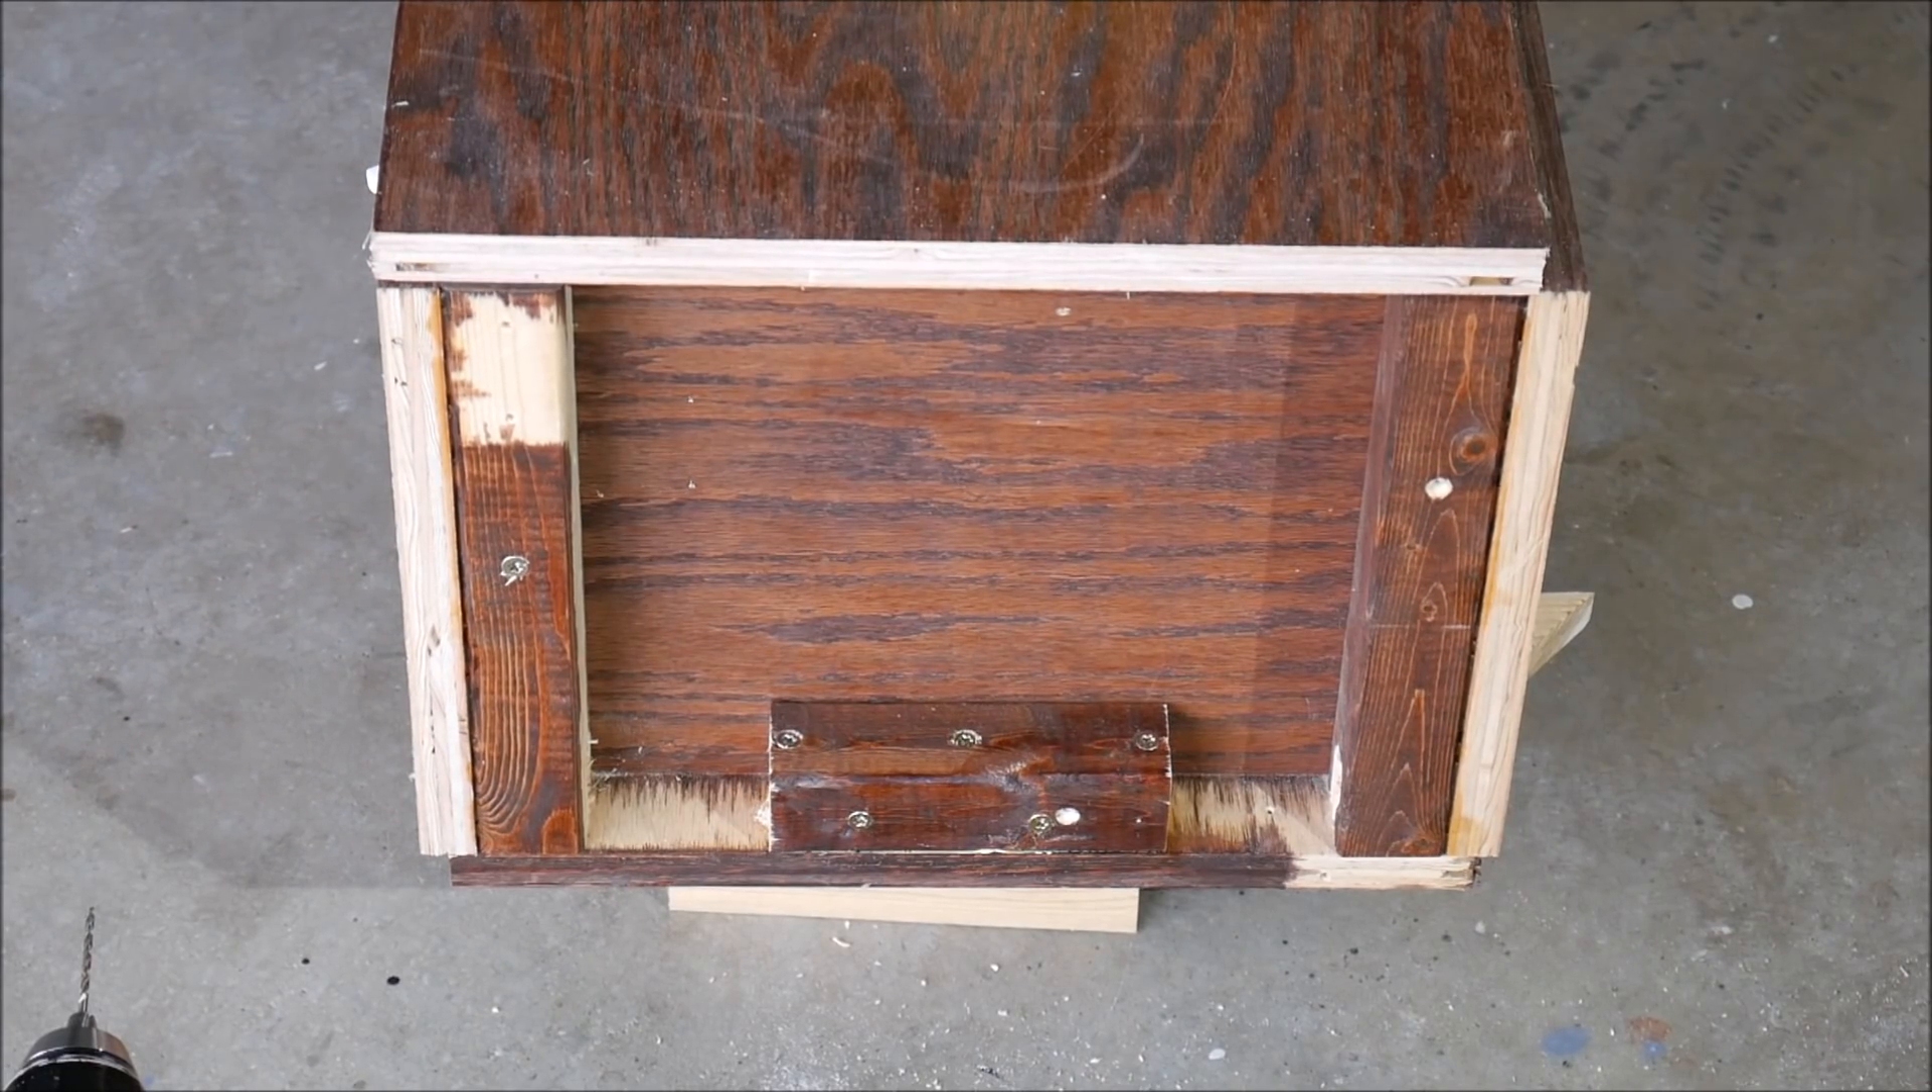We've got that block glued and screwed in there it's not going anywhere it's very strong.